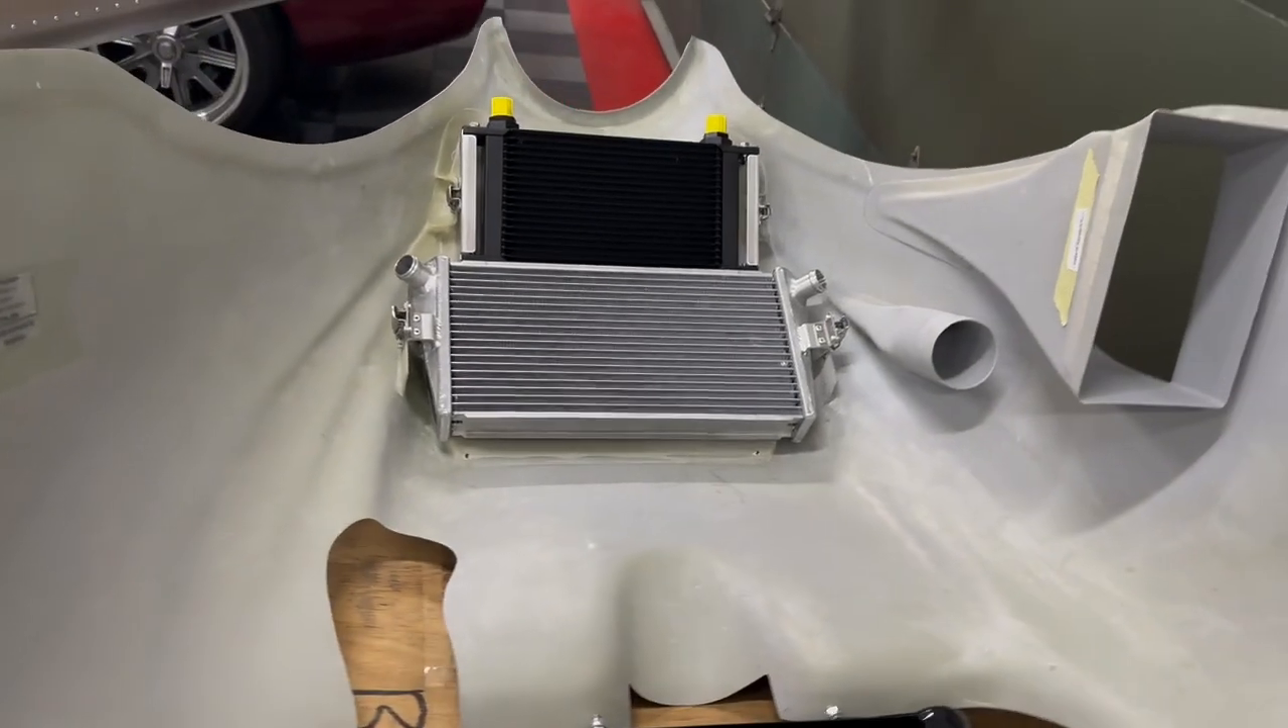I also have the coolers installed in the bottom half of the cowl.